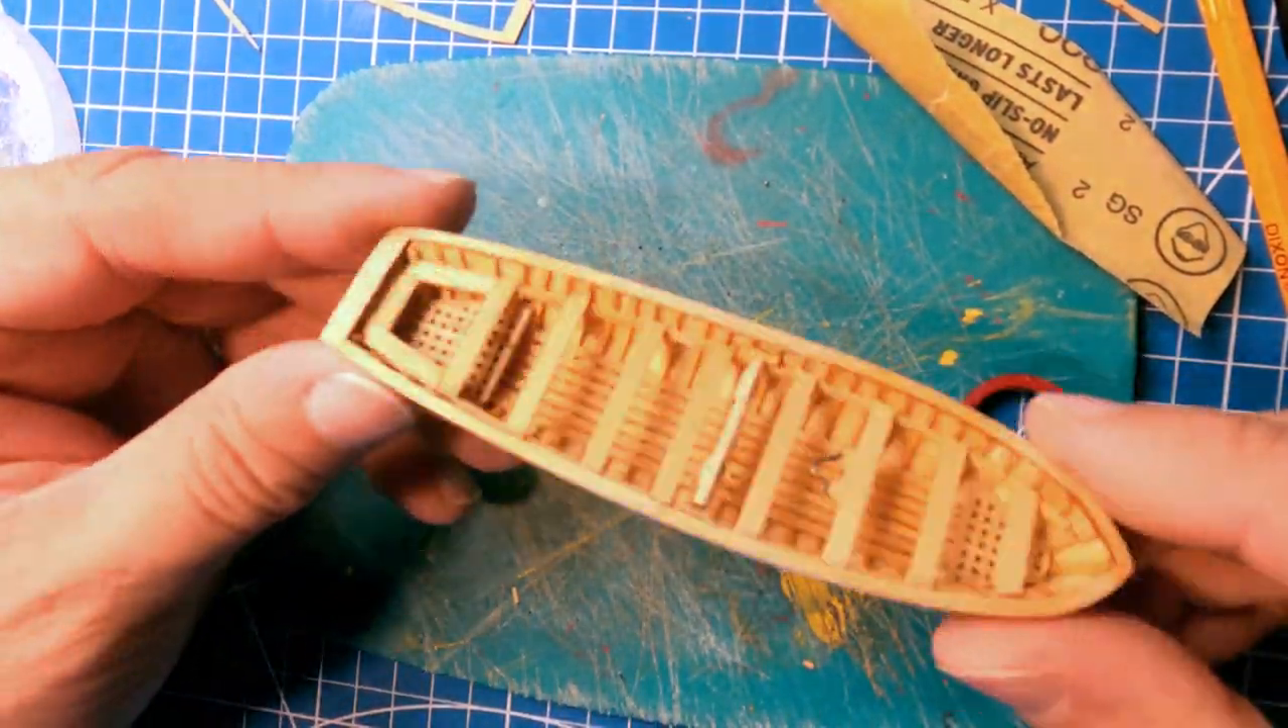And there we are. Cap rails in place. I've actually got in four pieces.